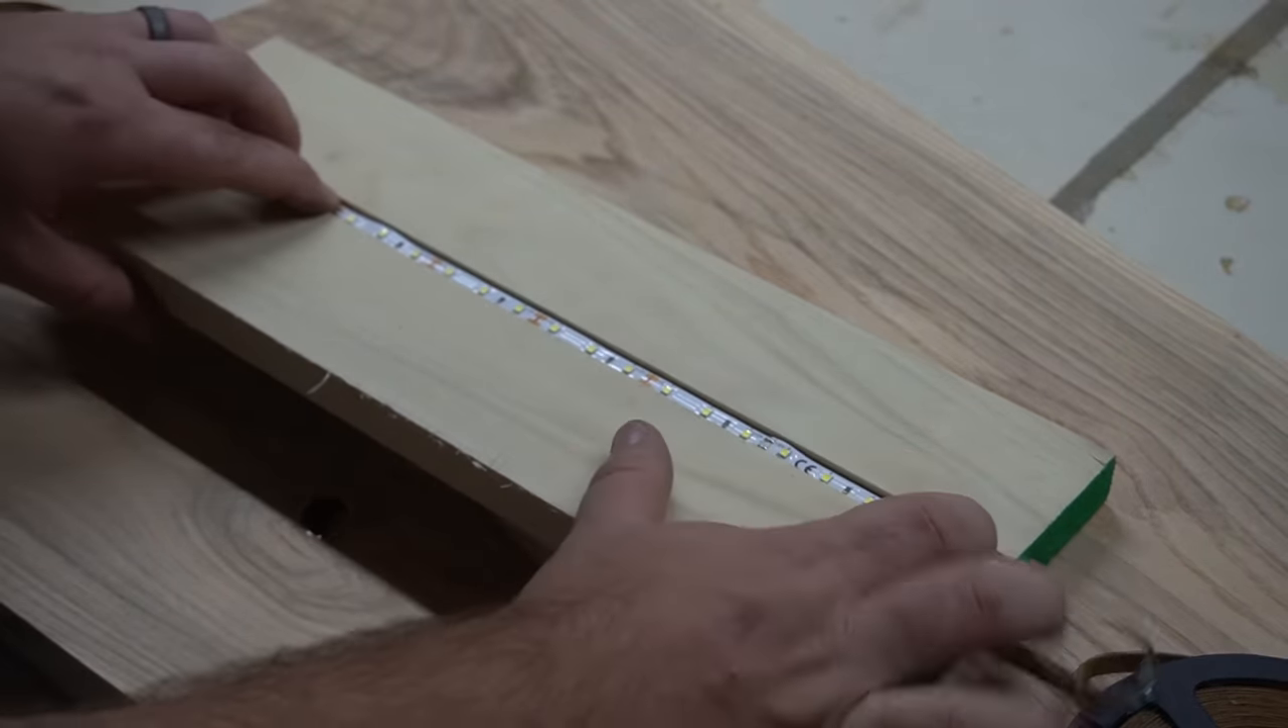So here are my LED strip lights. And there they go. That's how it's going to sit.